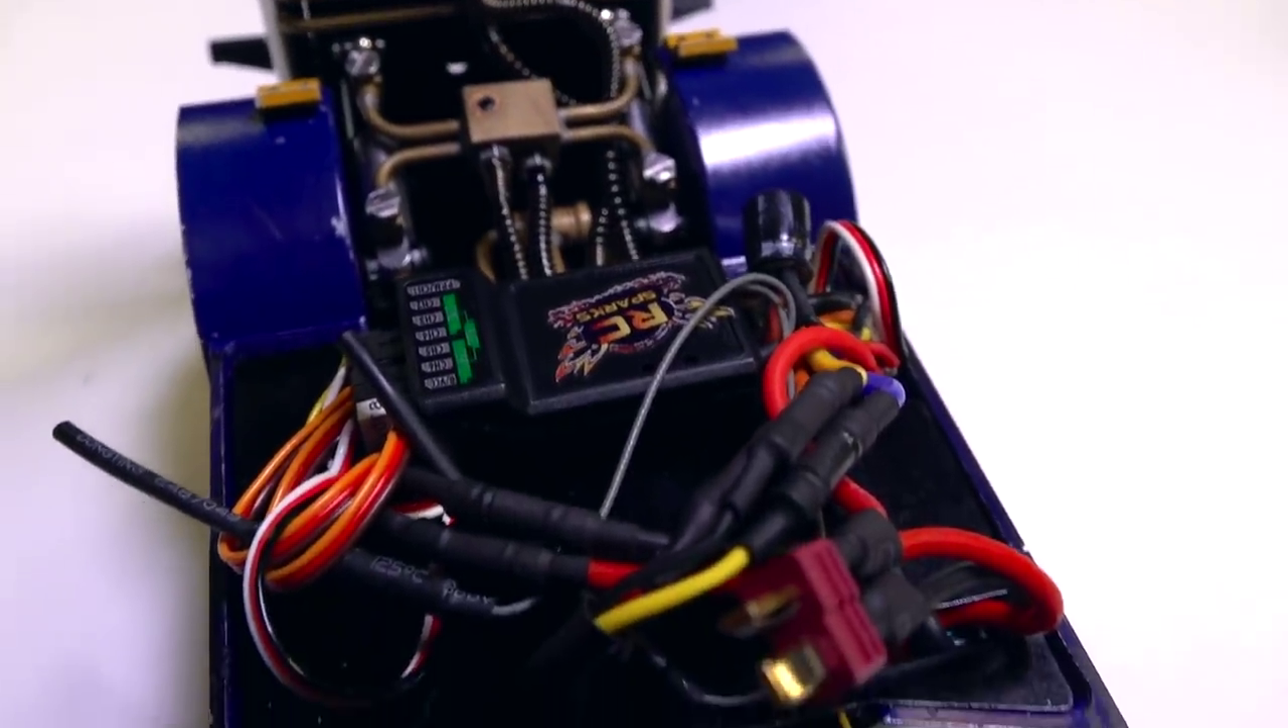I've also situated the electronics on the plate.